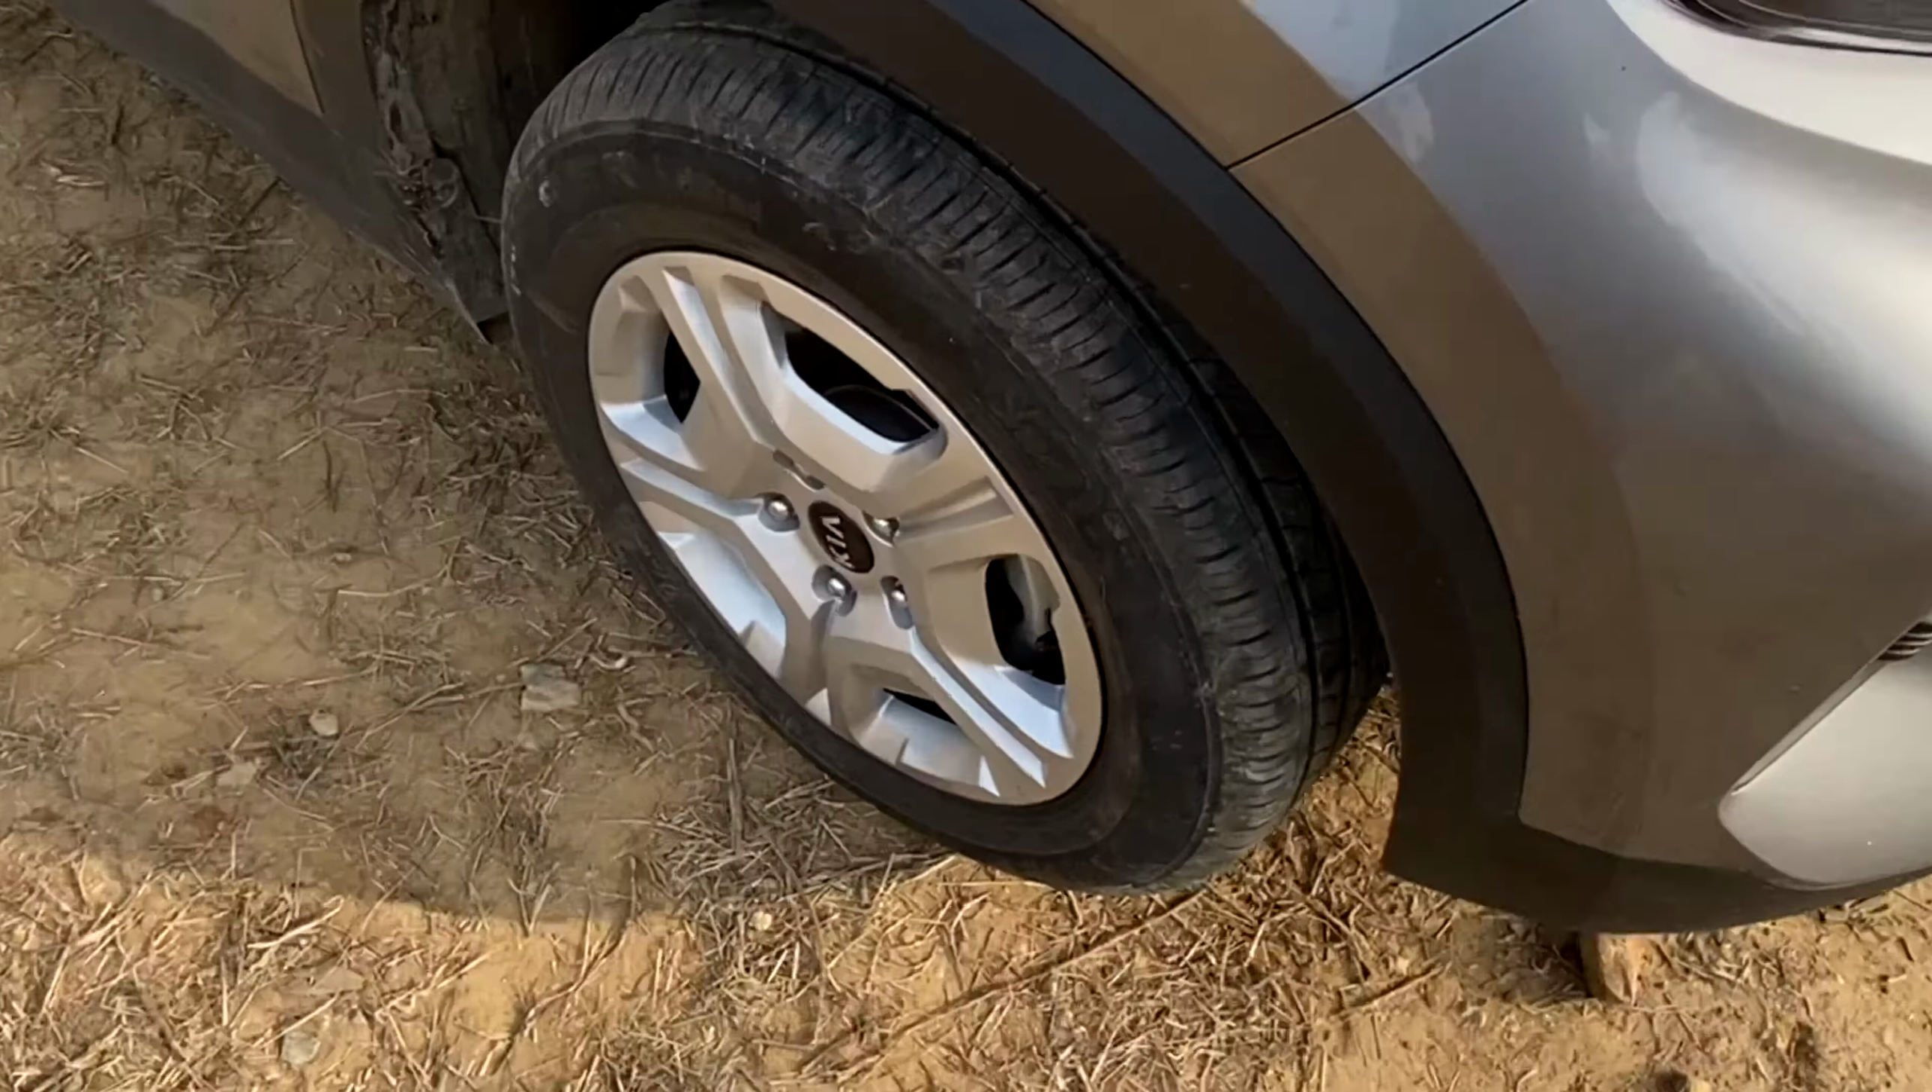जो टायर है हमने लगा दिया है।